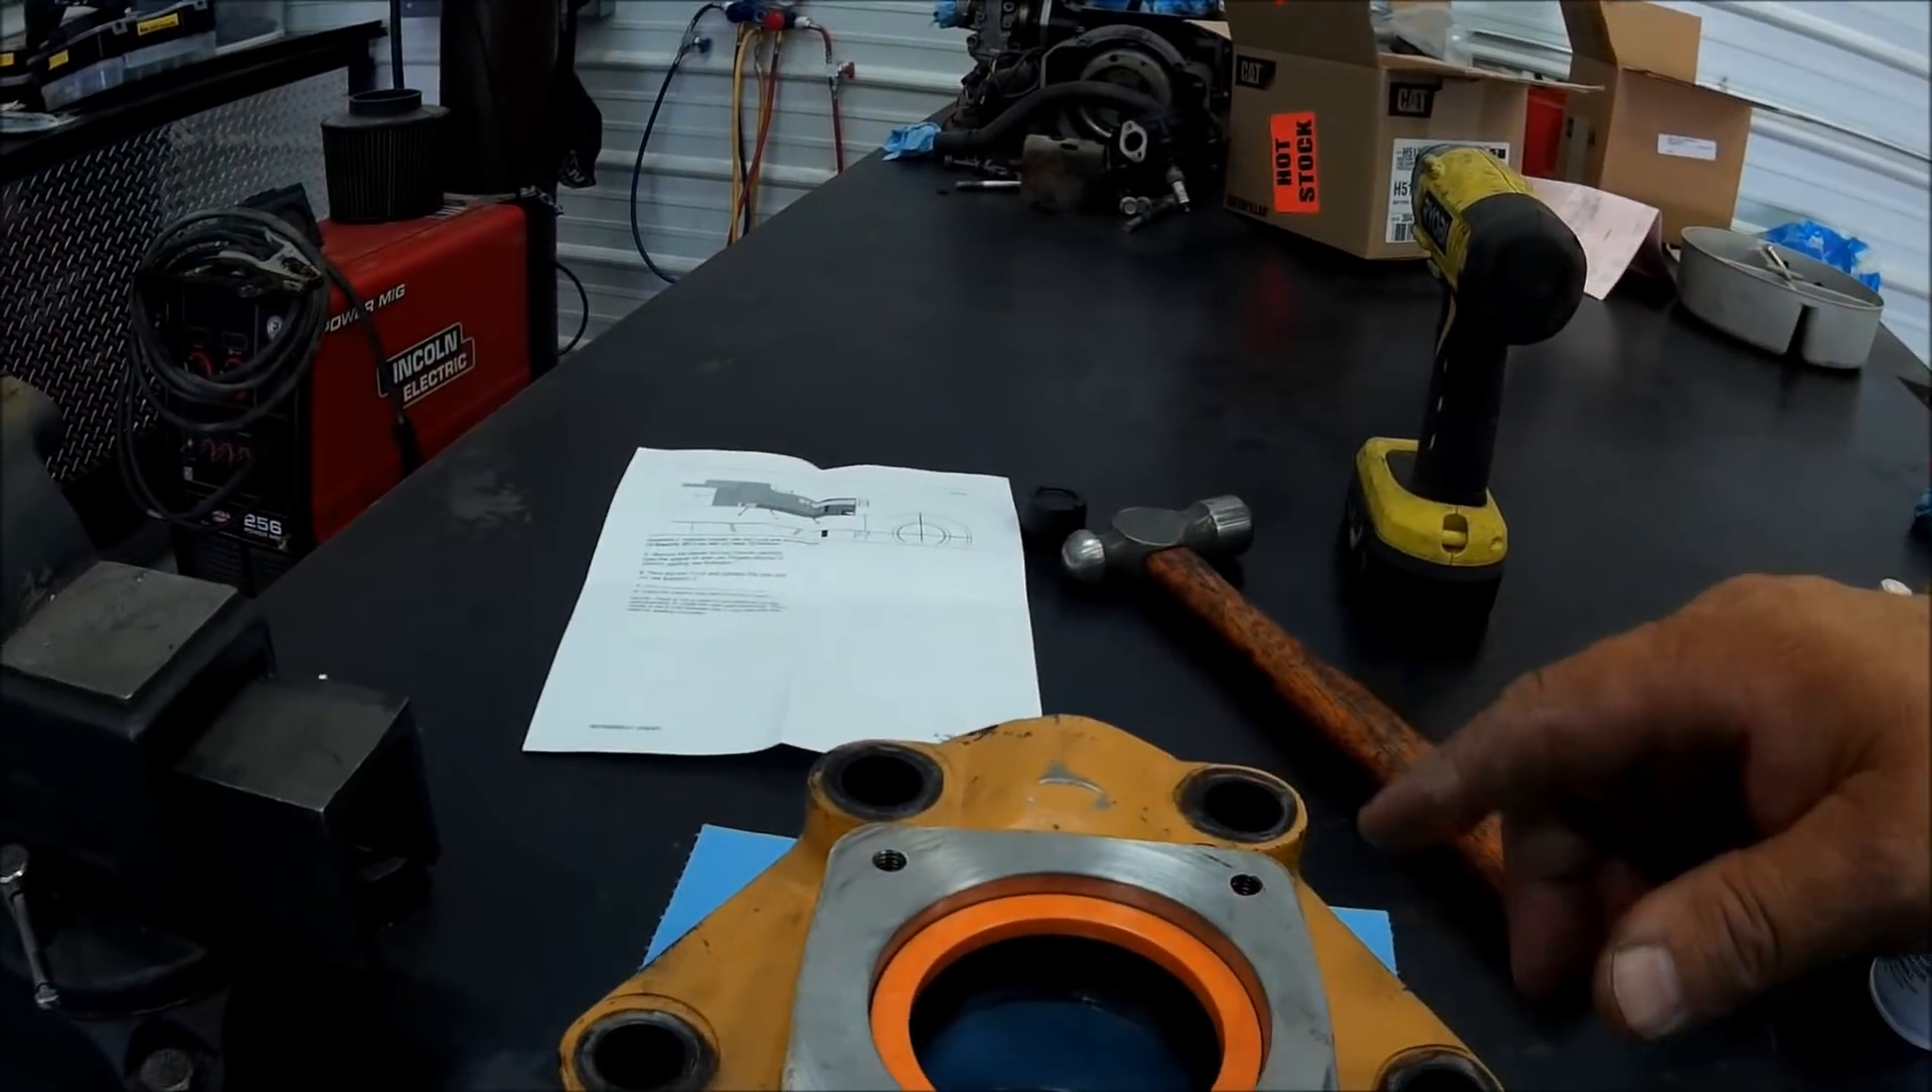And then the top cover, I've got the U -cup seal in.